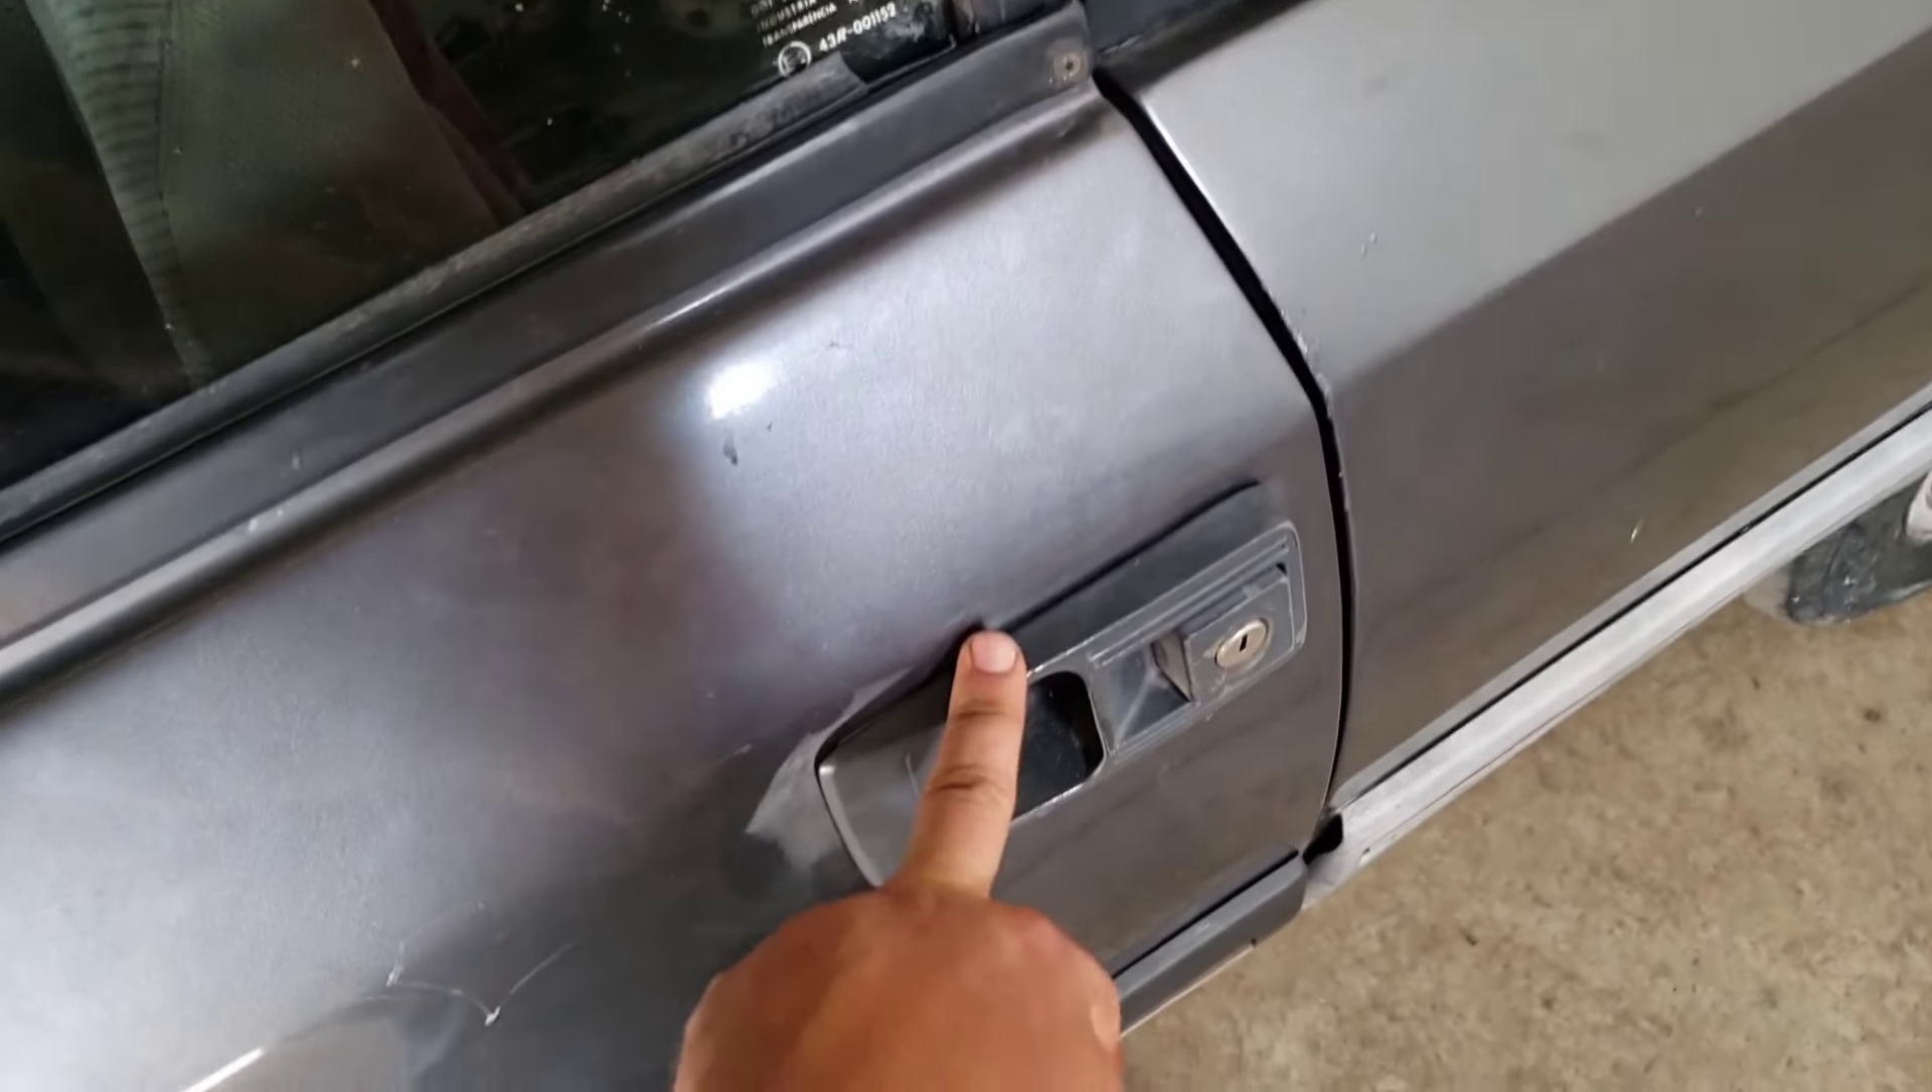A maçaneta Da porta Eu já coloquei.